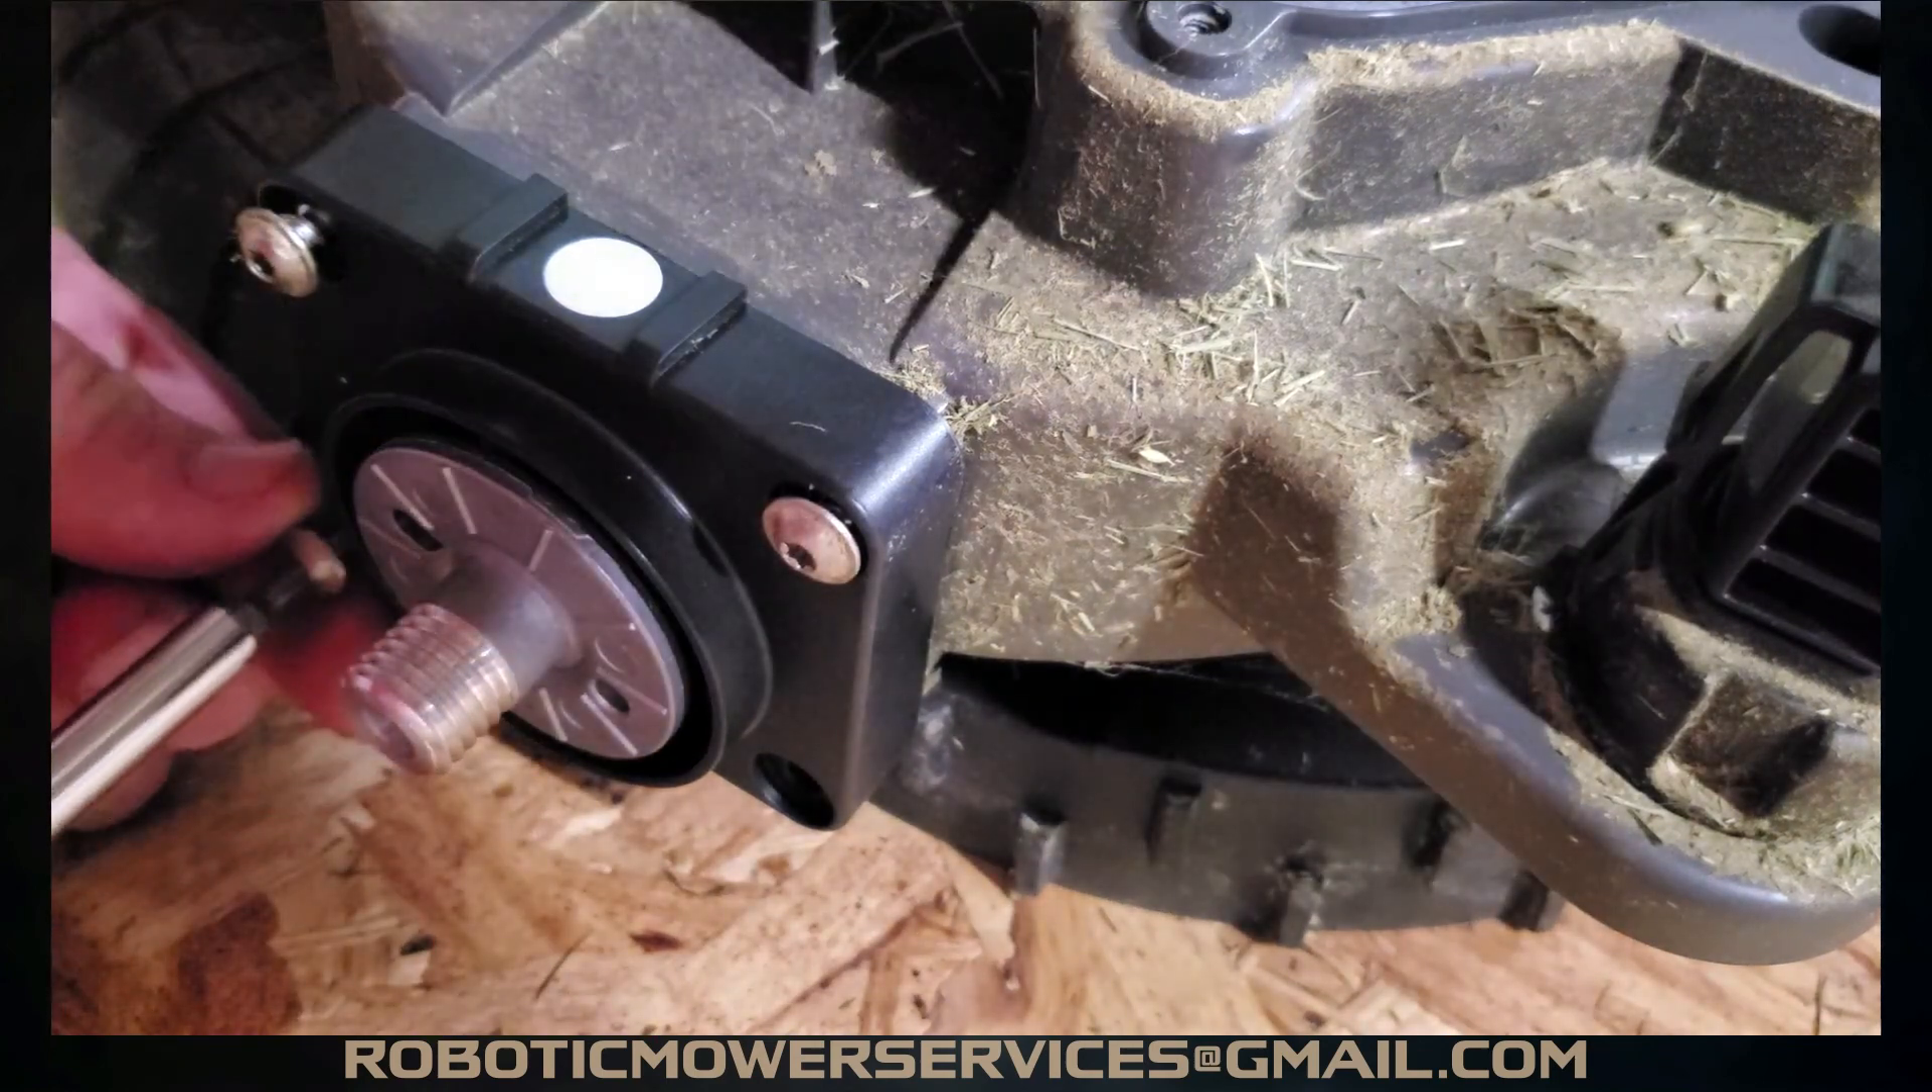See you have you have room for this this wheel motor to wiggle around there and i have i have two of the screws in there.